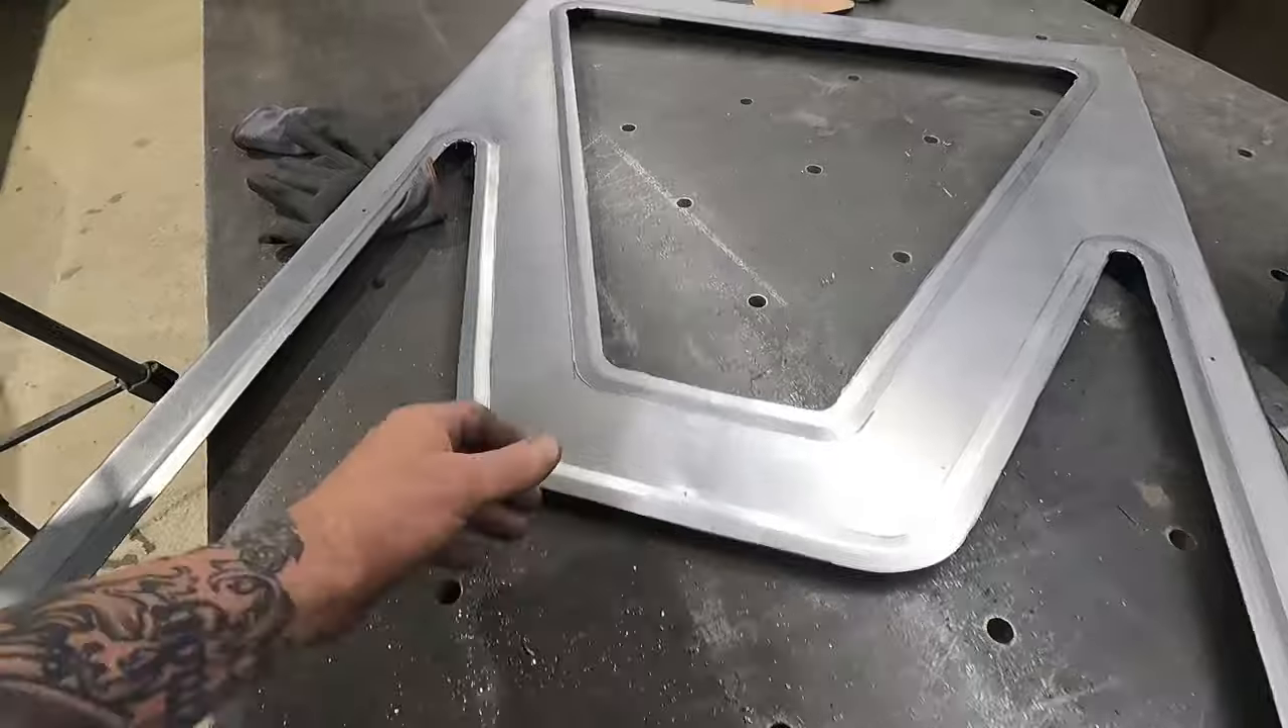I know i gotta still add my perforated metal in here but this is pretty flimsy.